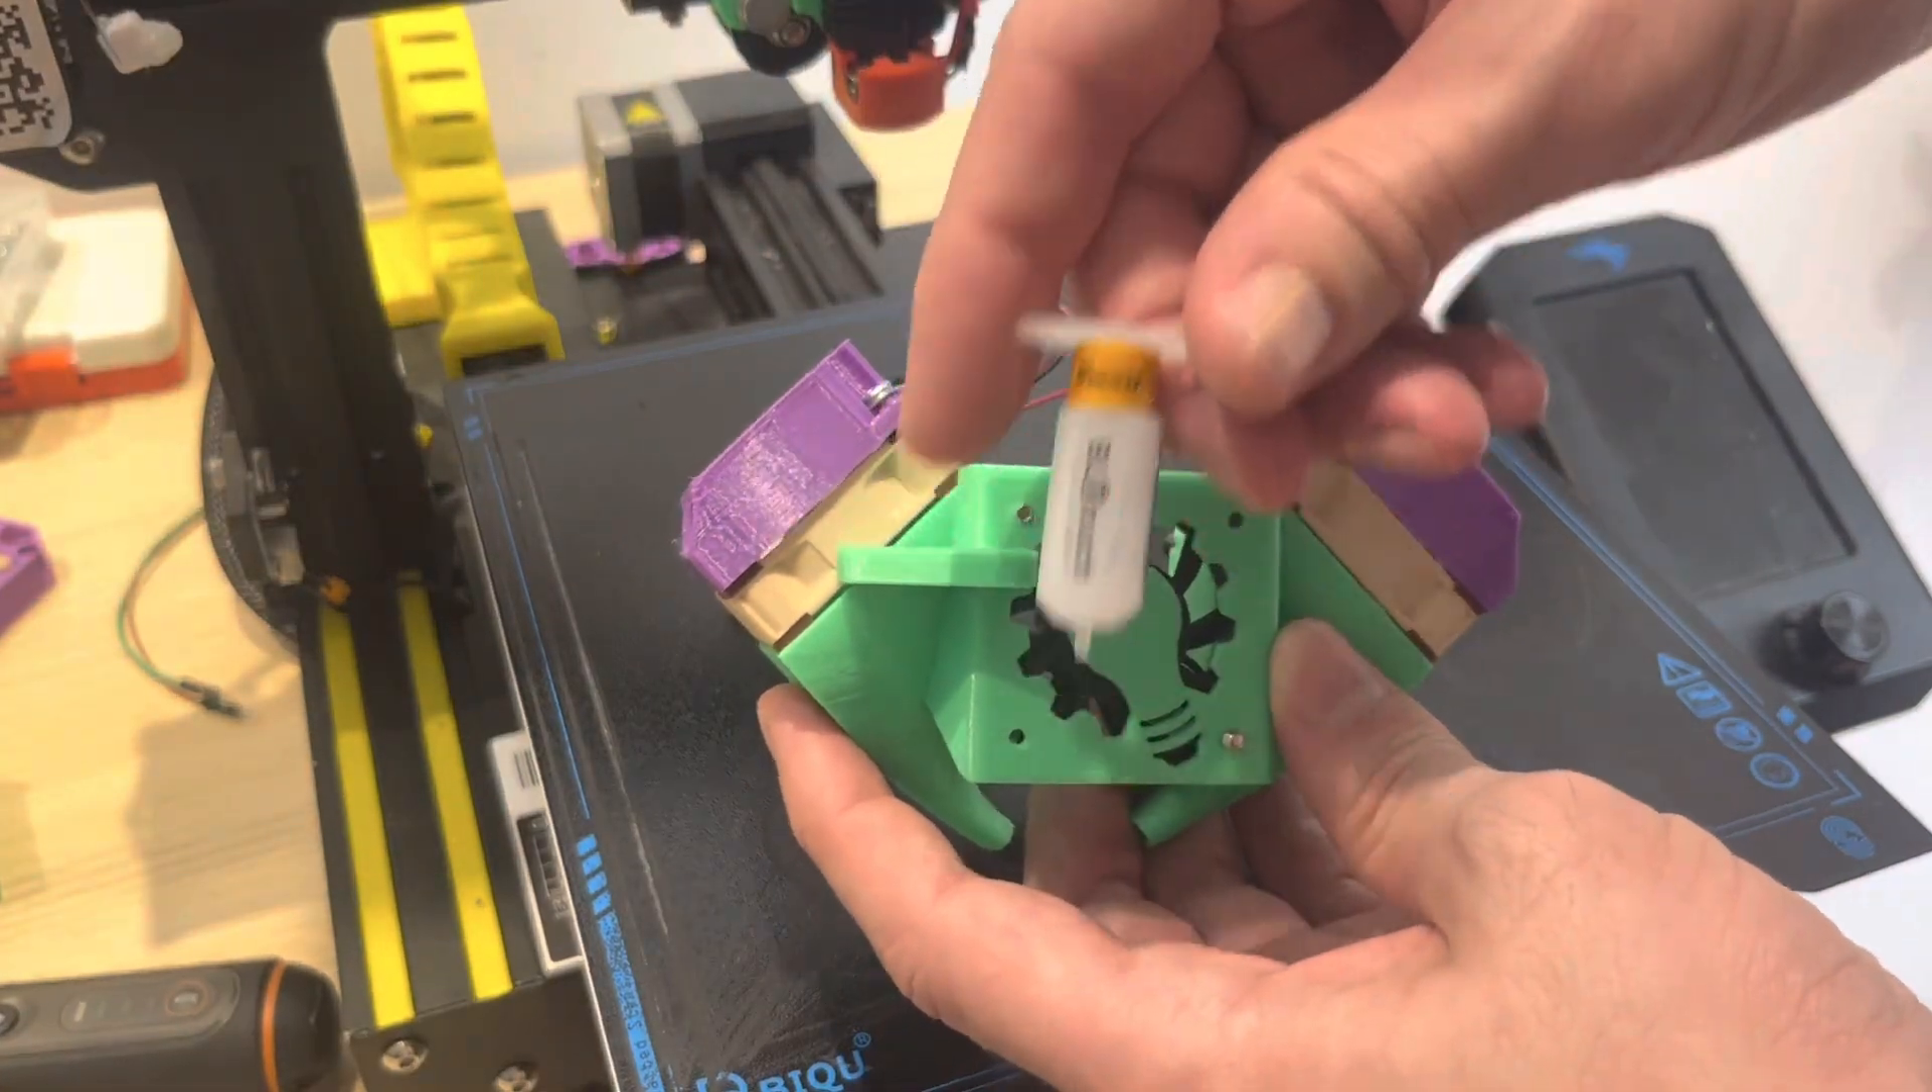All right with those fans in place all that's left is to add the BL Touch.